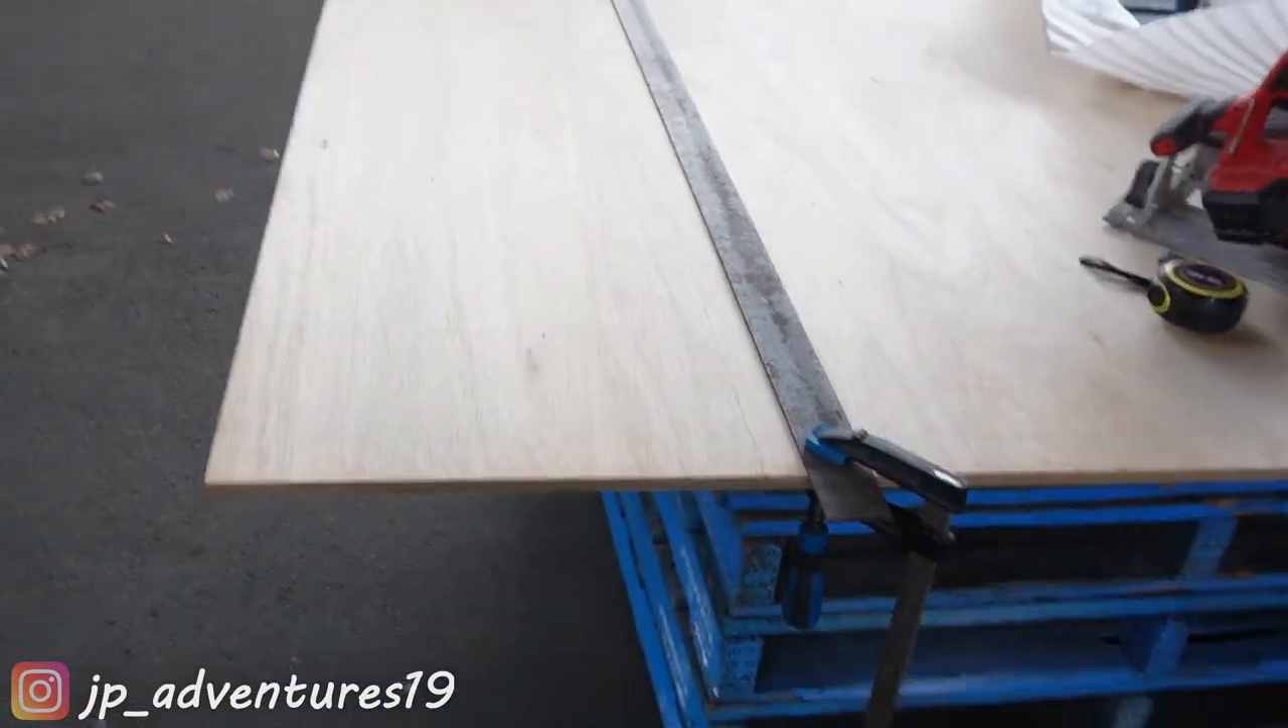The flat bar Which is the guide Is in place.